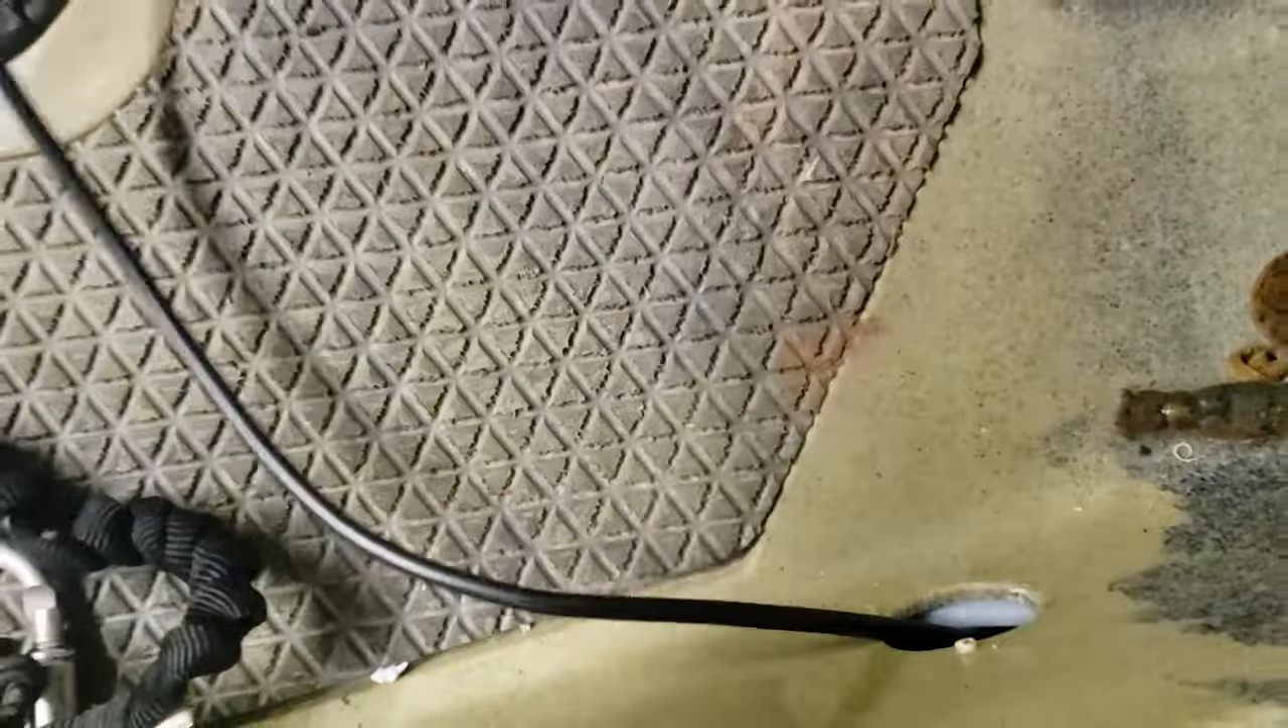As you can see I ran the wire through the little hole right there.